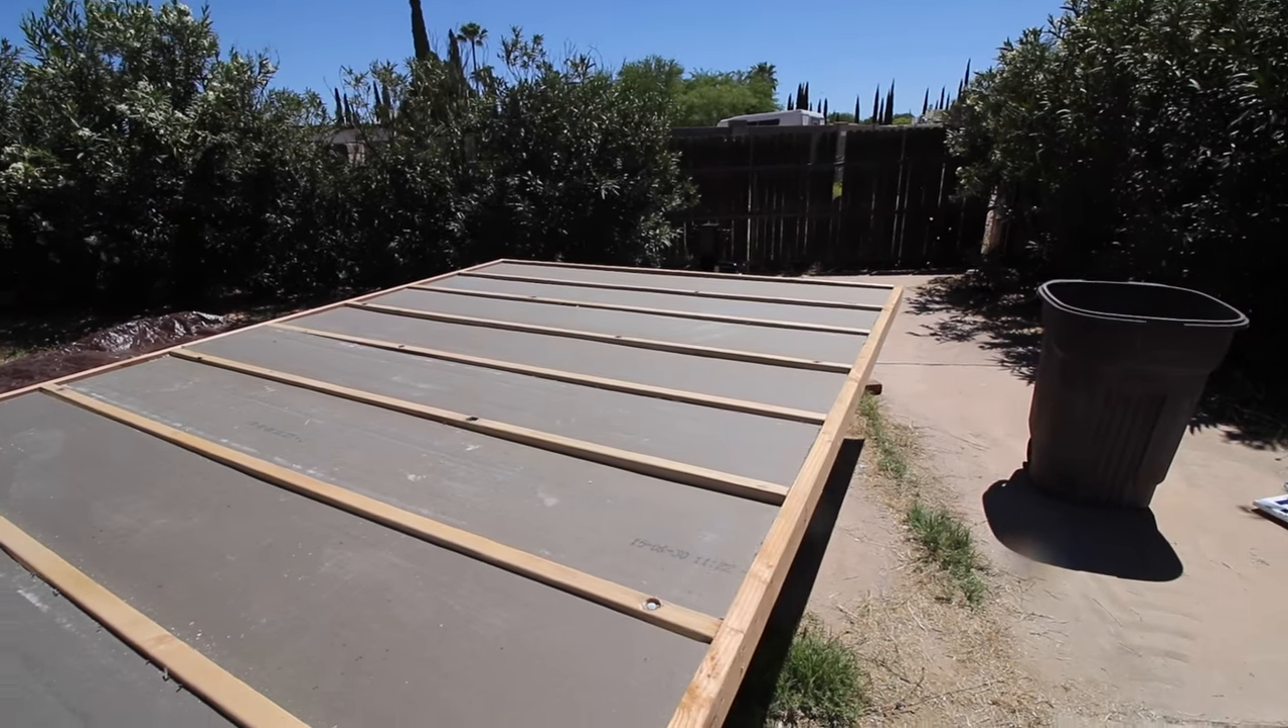All right, so I've got all that two-inch insulation cut and installed.